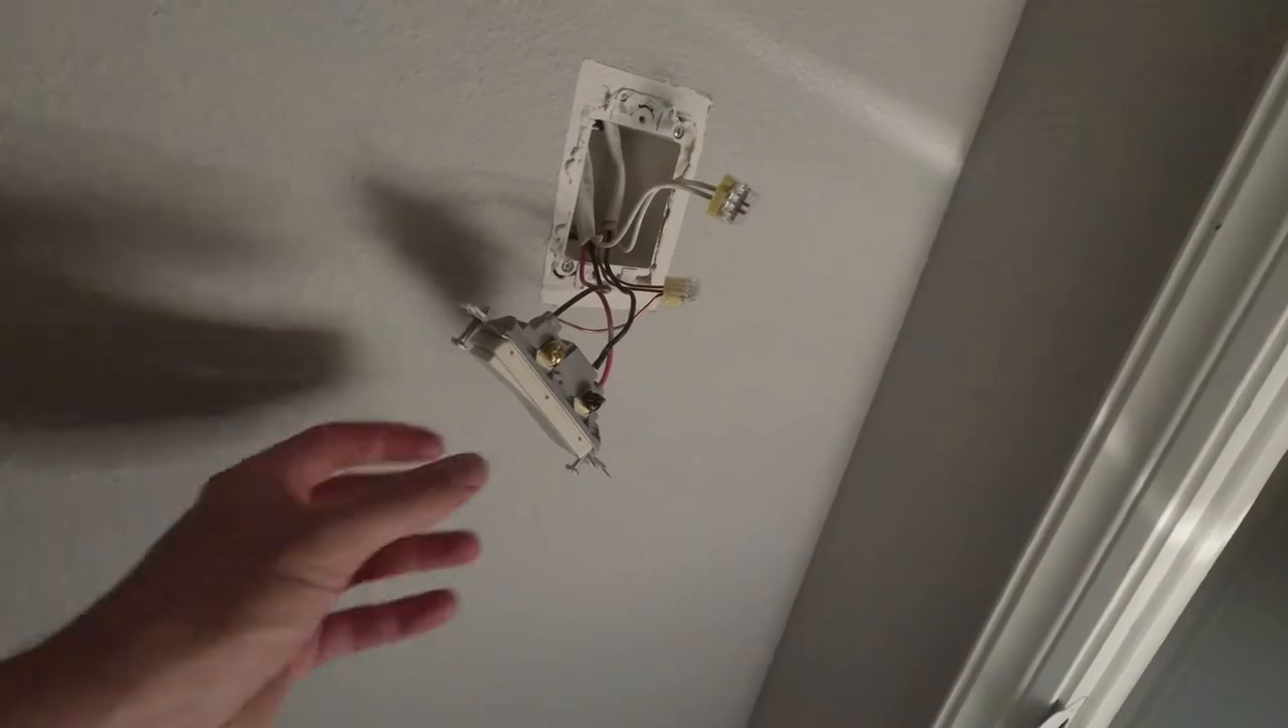So here's the switch as it looks out of the wall.